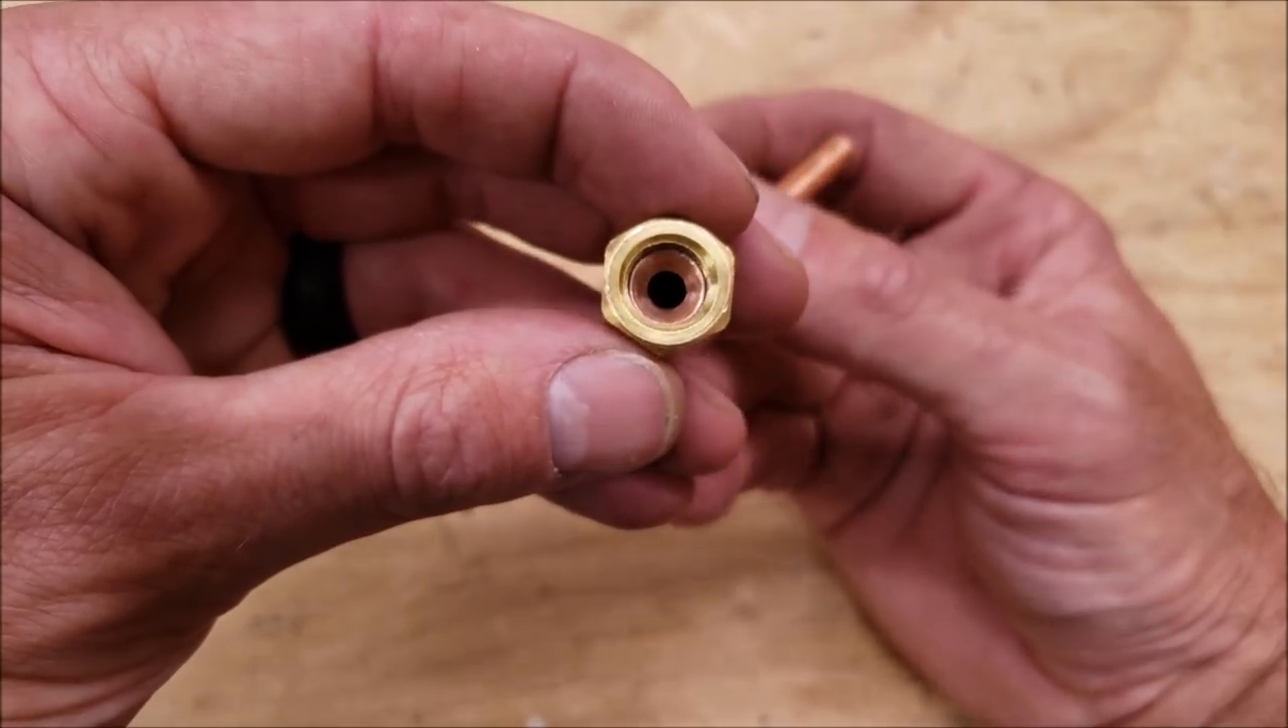You can see that the flare fits right inside the nut but it does take up the full surface area.